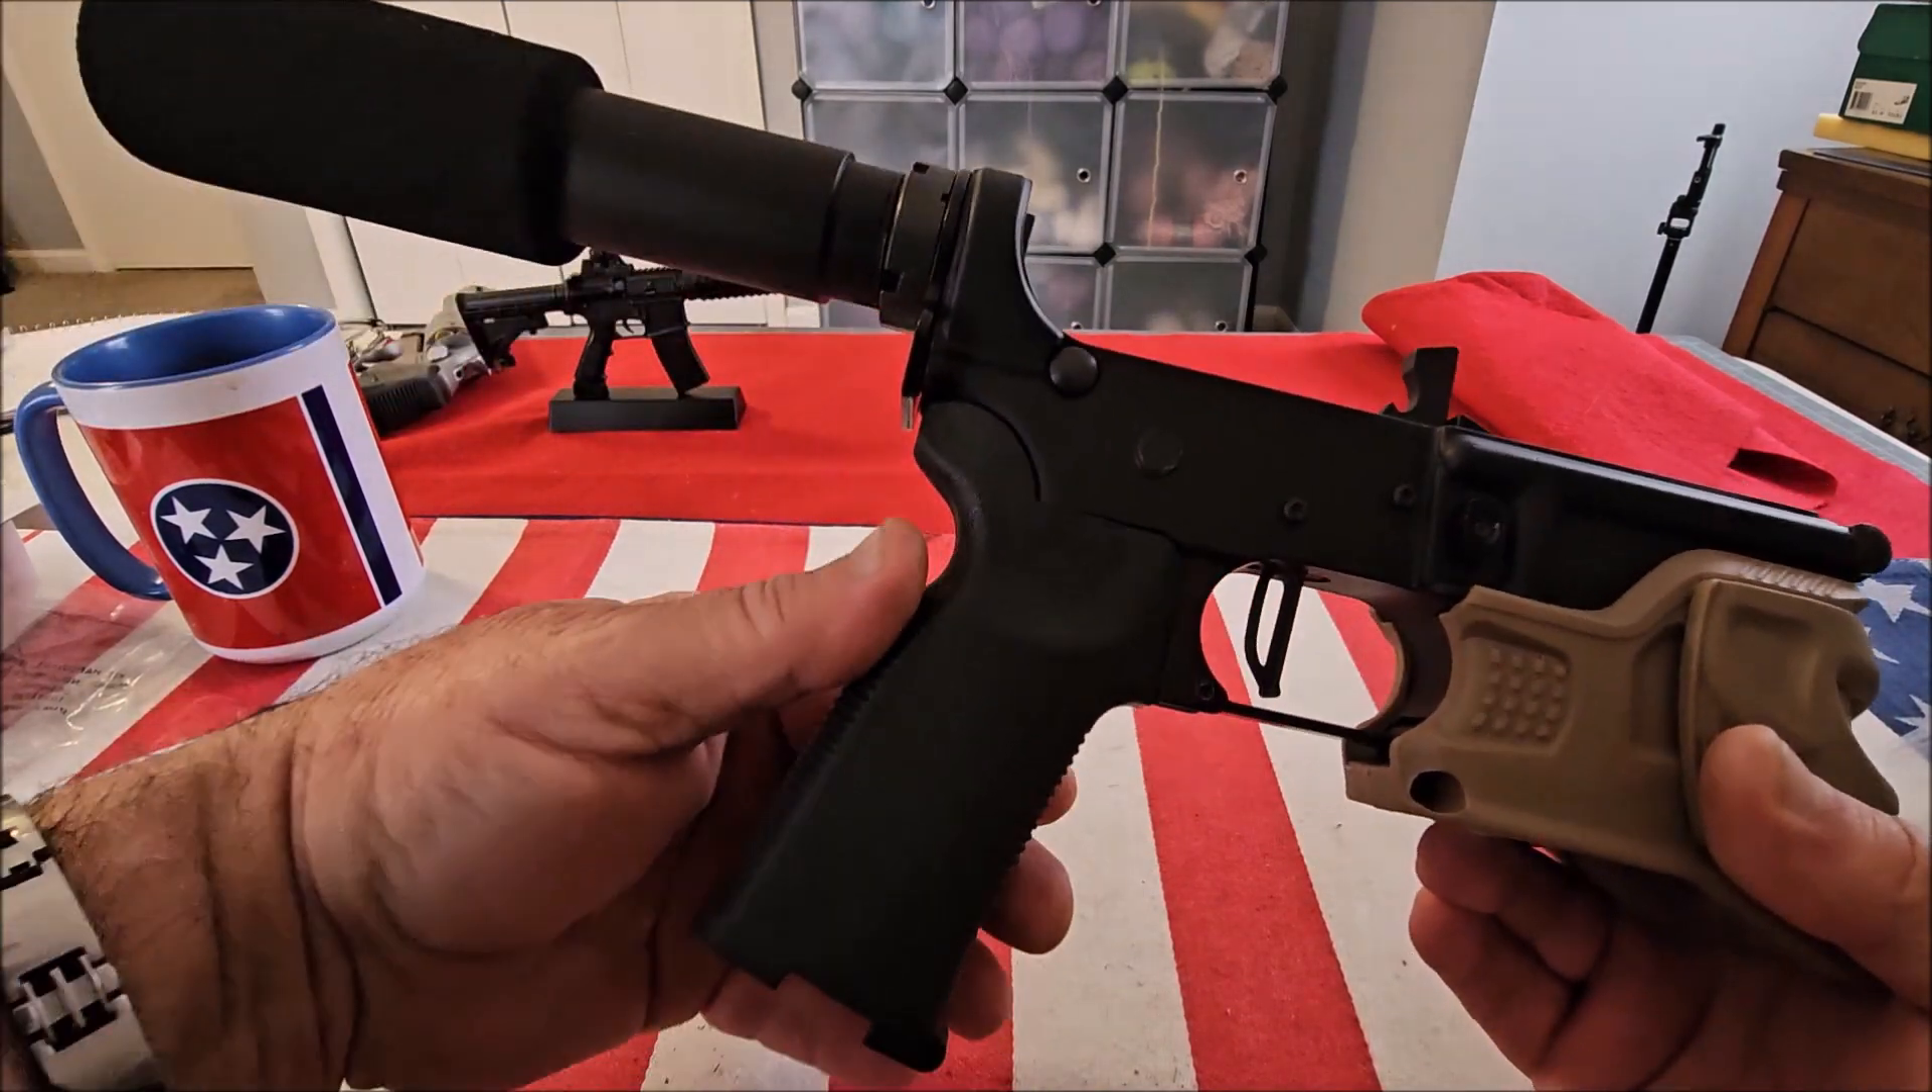I removed the grip that was on the lower receiver i put the magpul grip on.